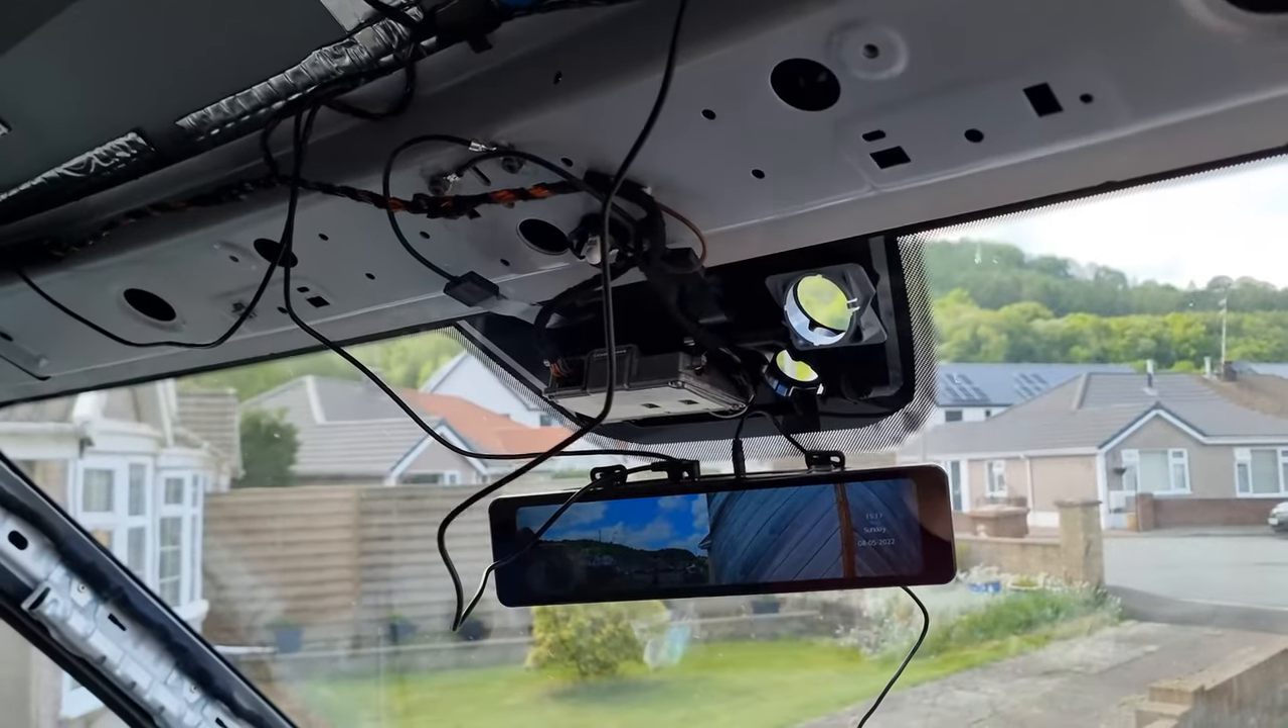So we just need to tidy up all the wires now.